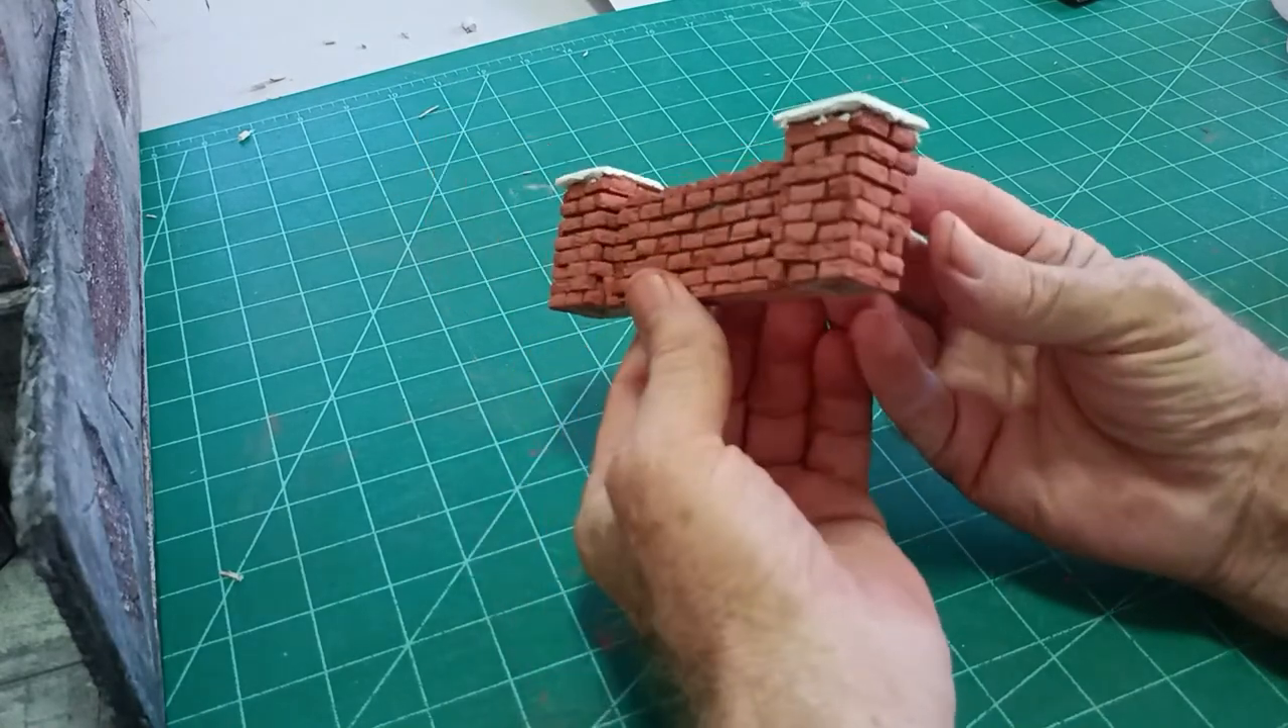So I've stuck all the bricks onto the brick wall.